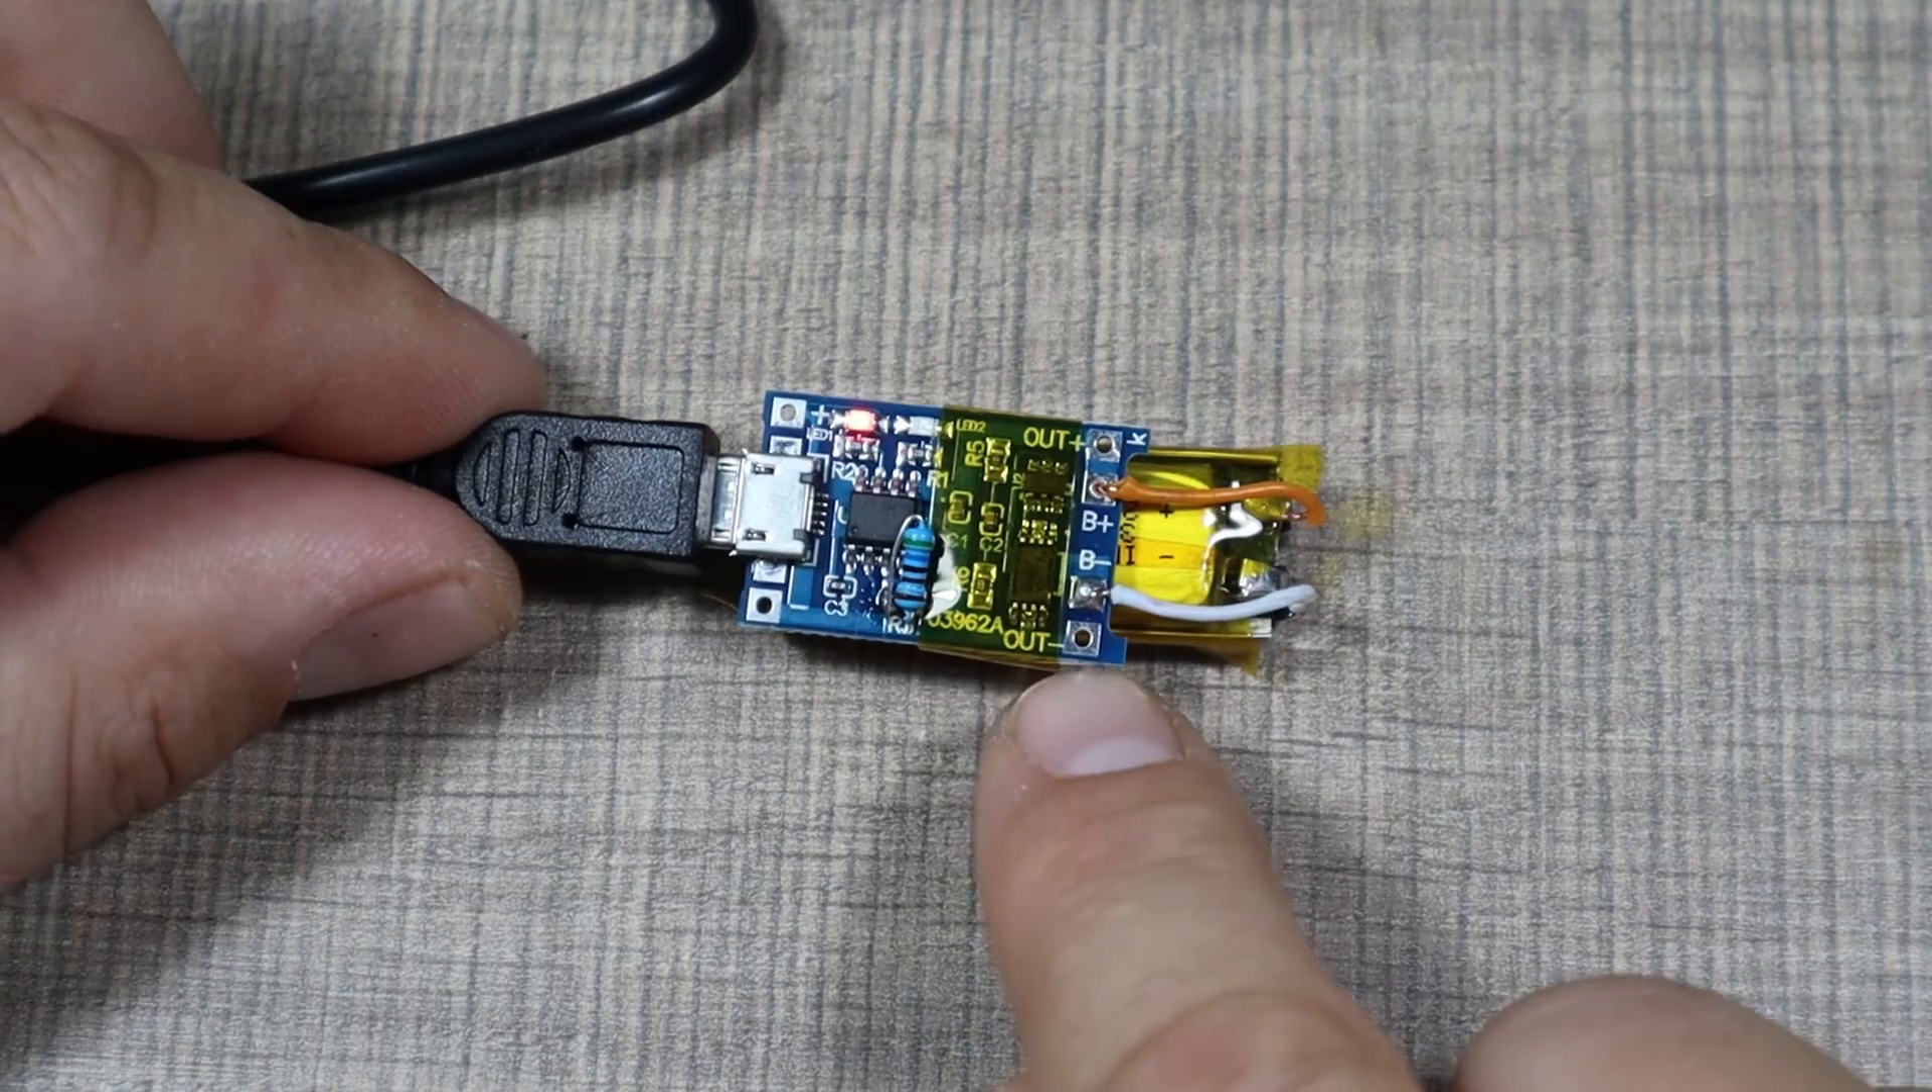And now here is the final piece it's now all soldered together.